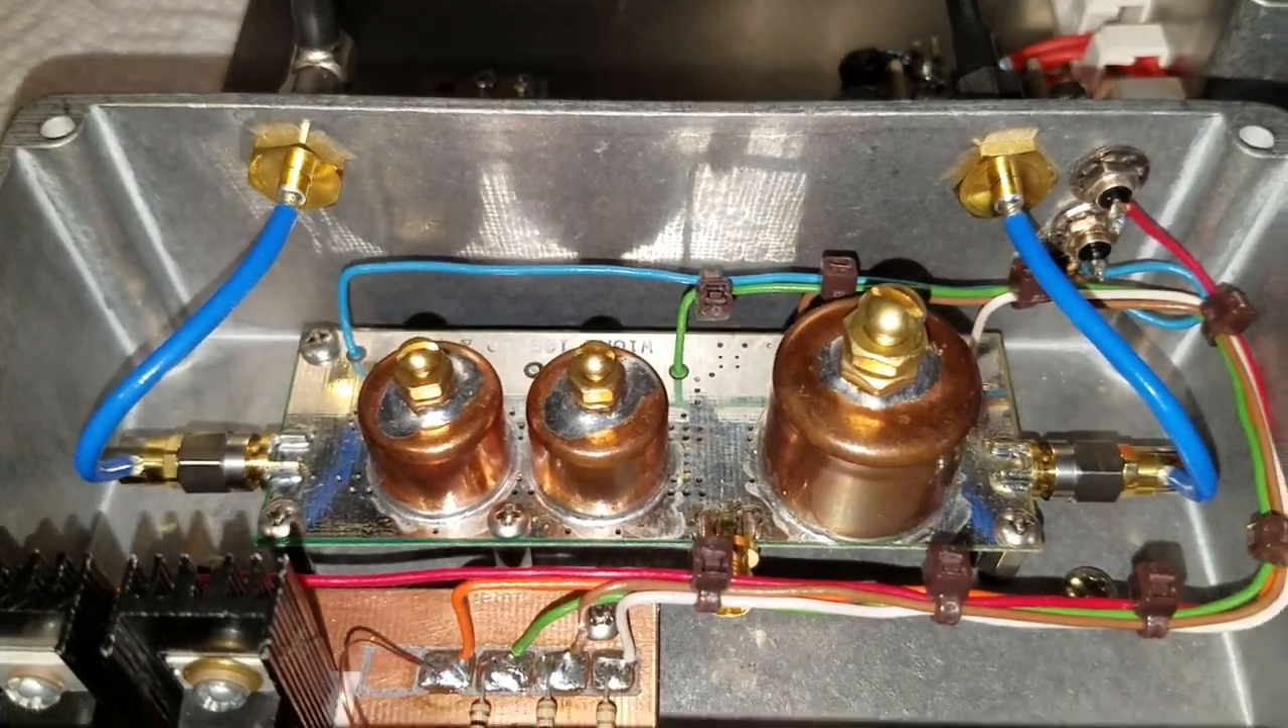So this is a kind of a finished um personal beacon board here now all installed in a box and uh and more or less operational.